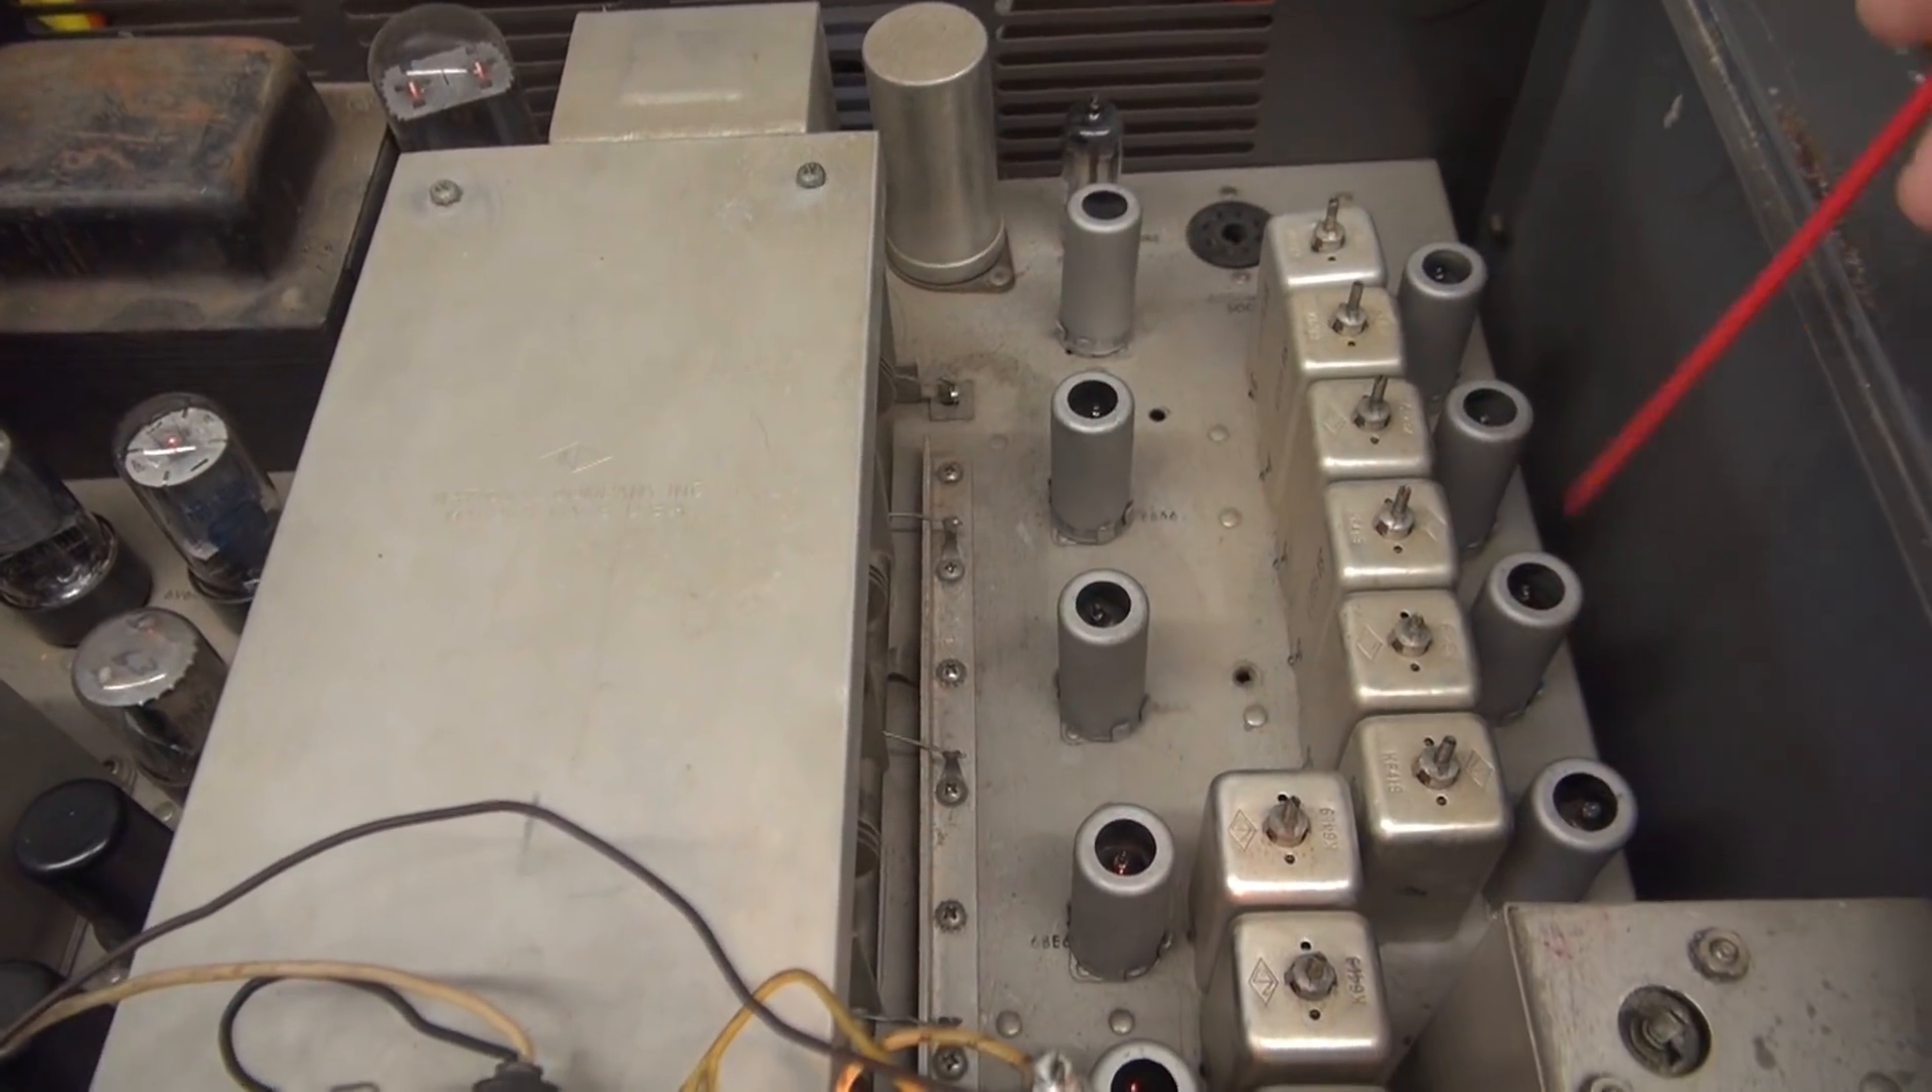Got all the shields in place on these little miniature tubes.